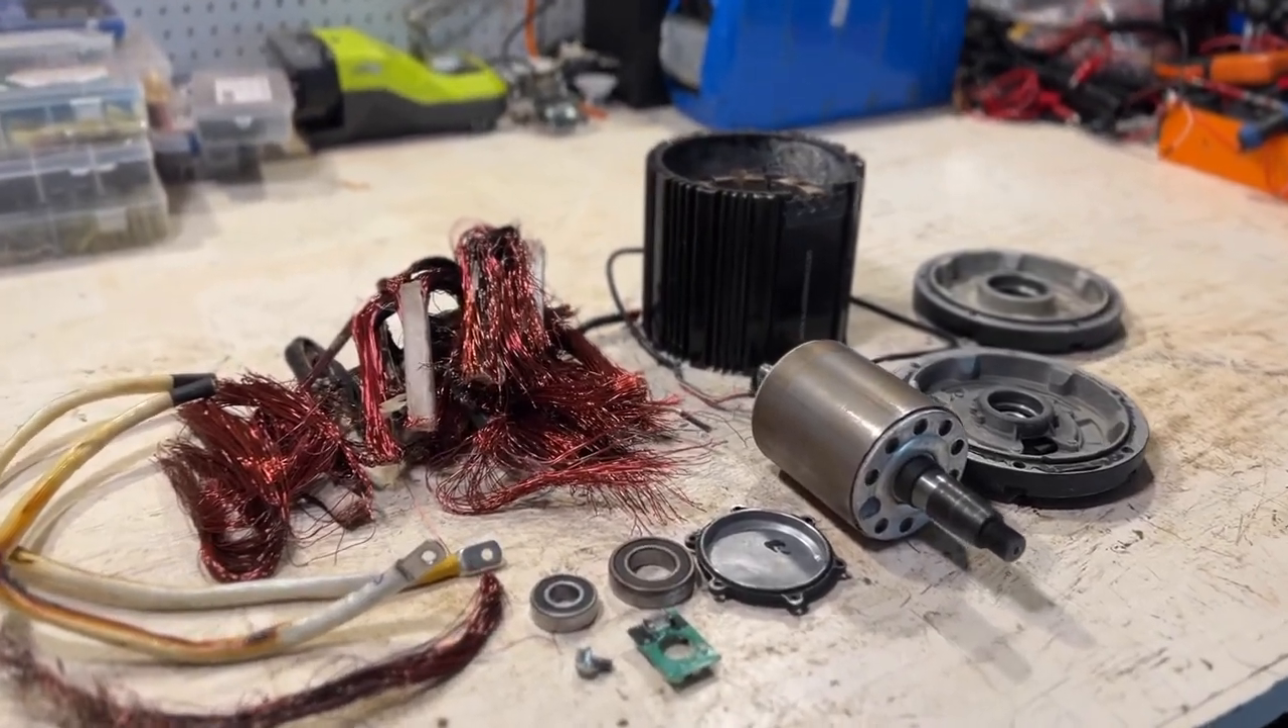That is the entire qs 130a v3 motor completely disassembled.